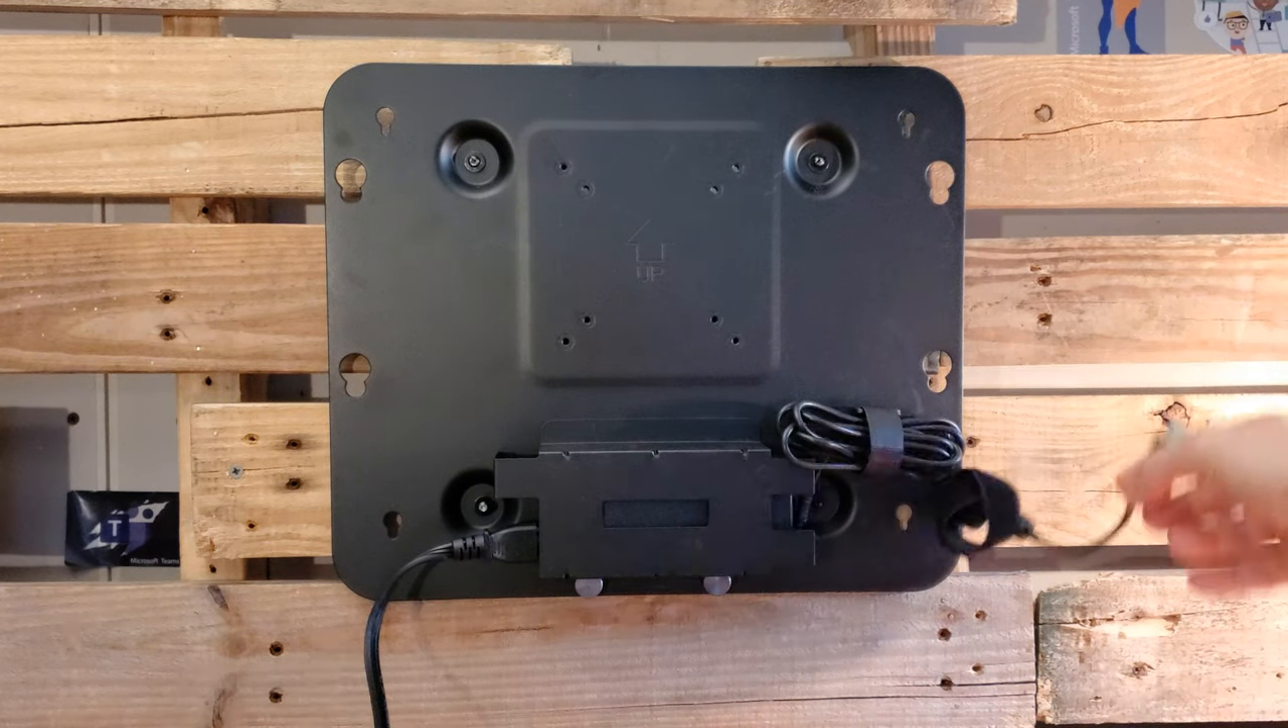Okay as you'll notice we now have our cables all bunched up. We've got that little cable wrapped up and it is attached through the slot that we previously viewed in the back panel itself.